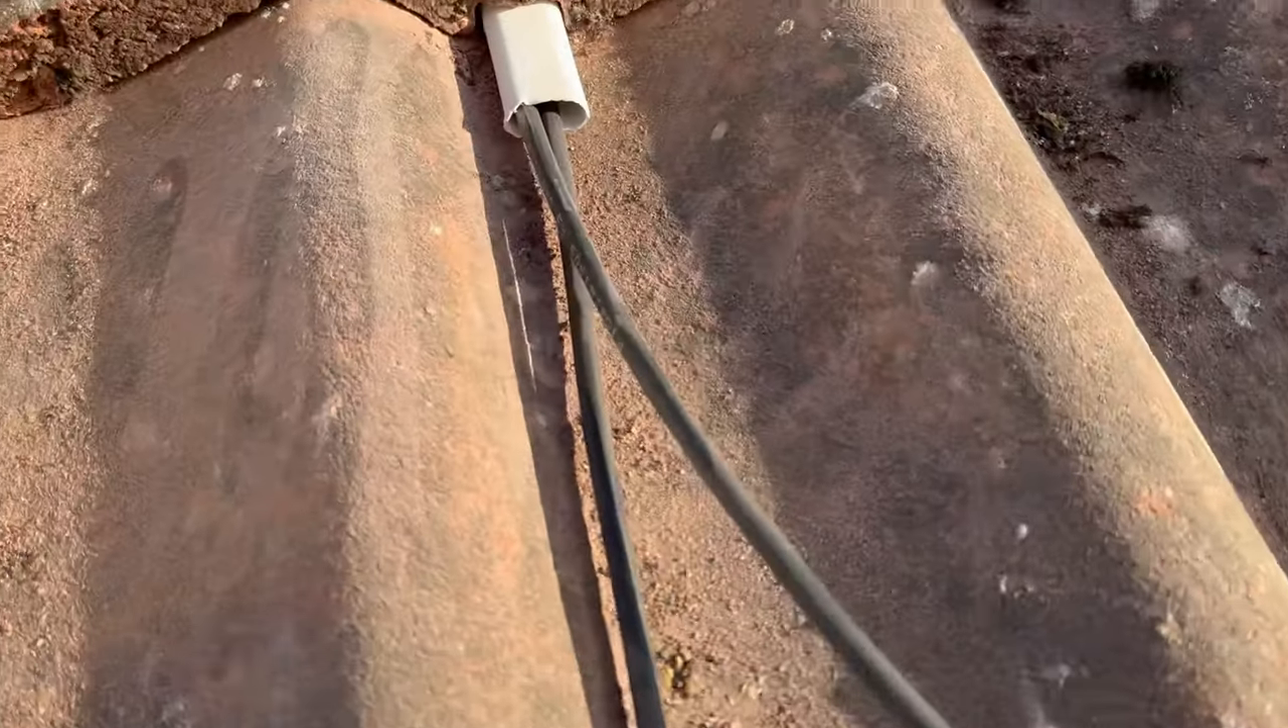So you can see we've brought our cables out onto the roof now.